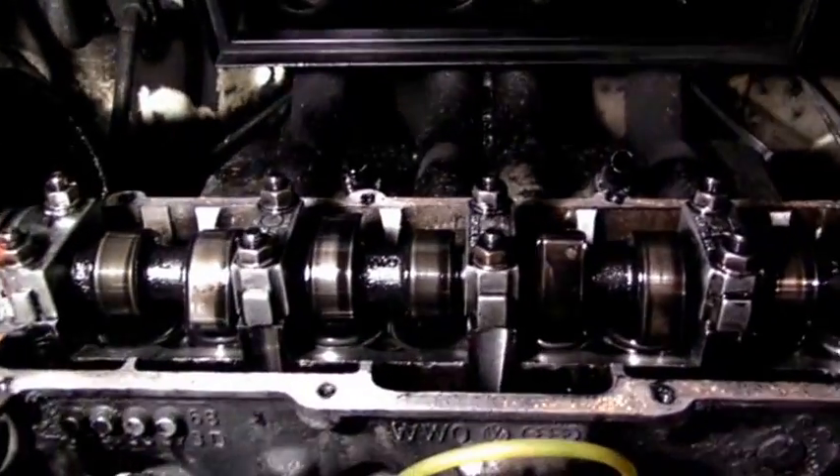I've got the valve cover off, which is sort of more or less cut and dry.